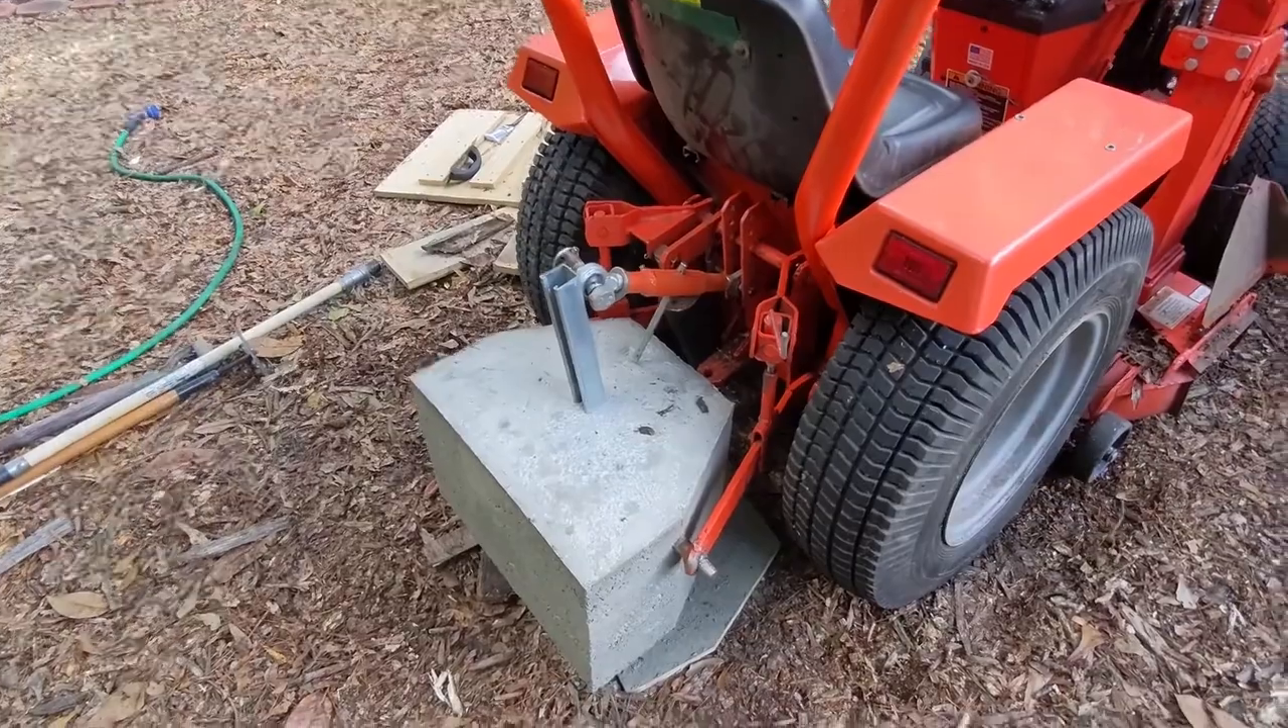All right so there's the counterweight hooked up to the pins for the first time.